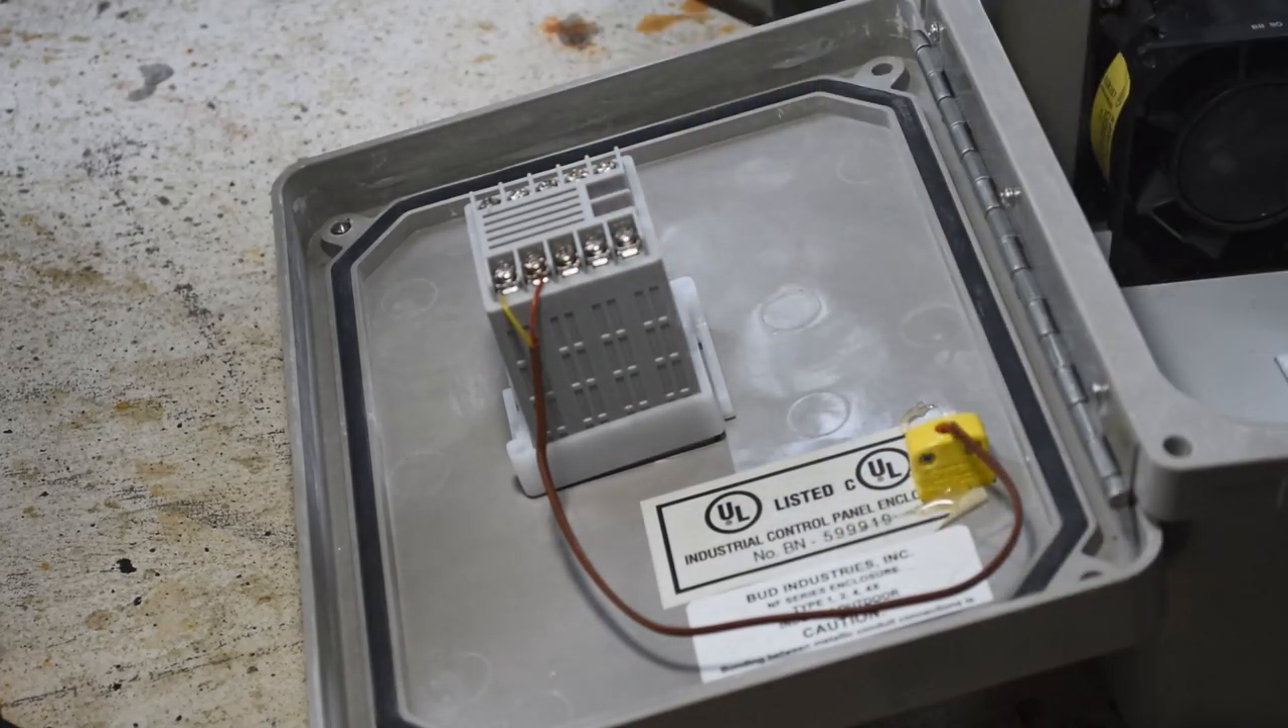I have my little thermocouple pigtail wired into the connectors on the back of the controller.